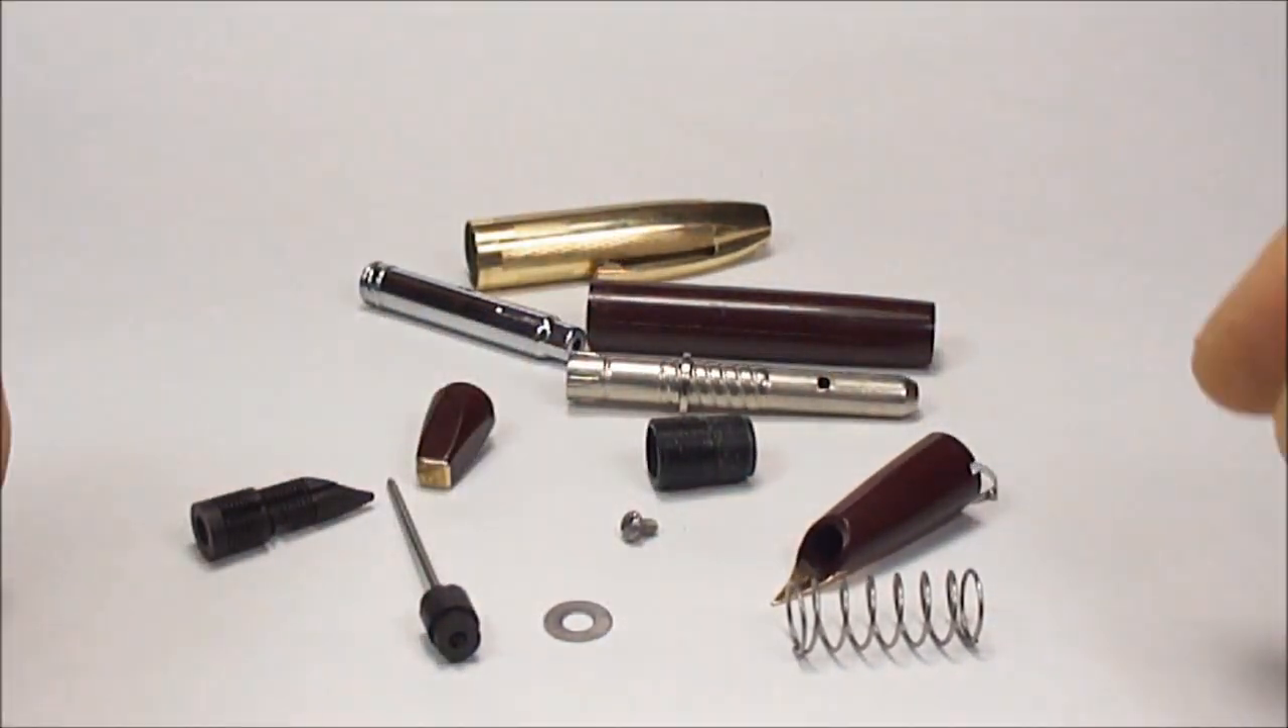So what we've done there we've dismantled the whole pen.